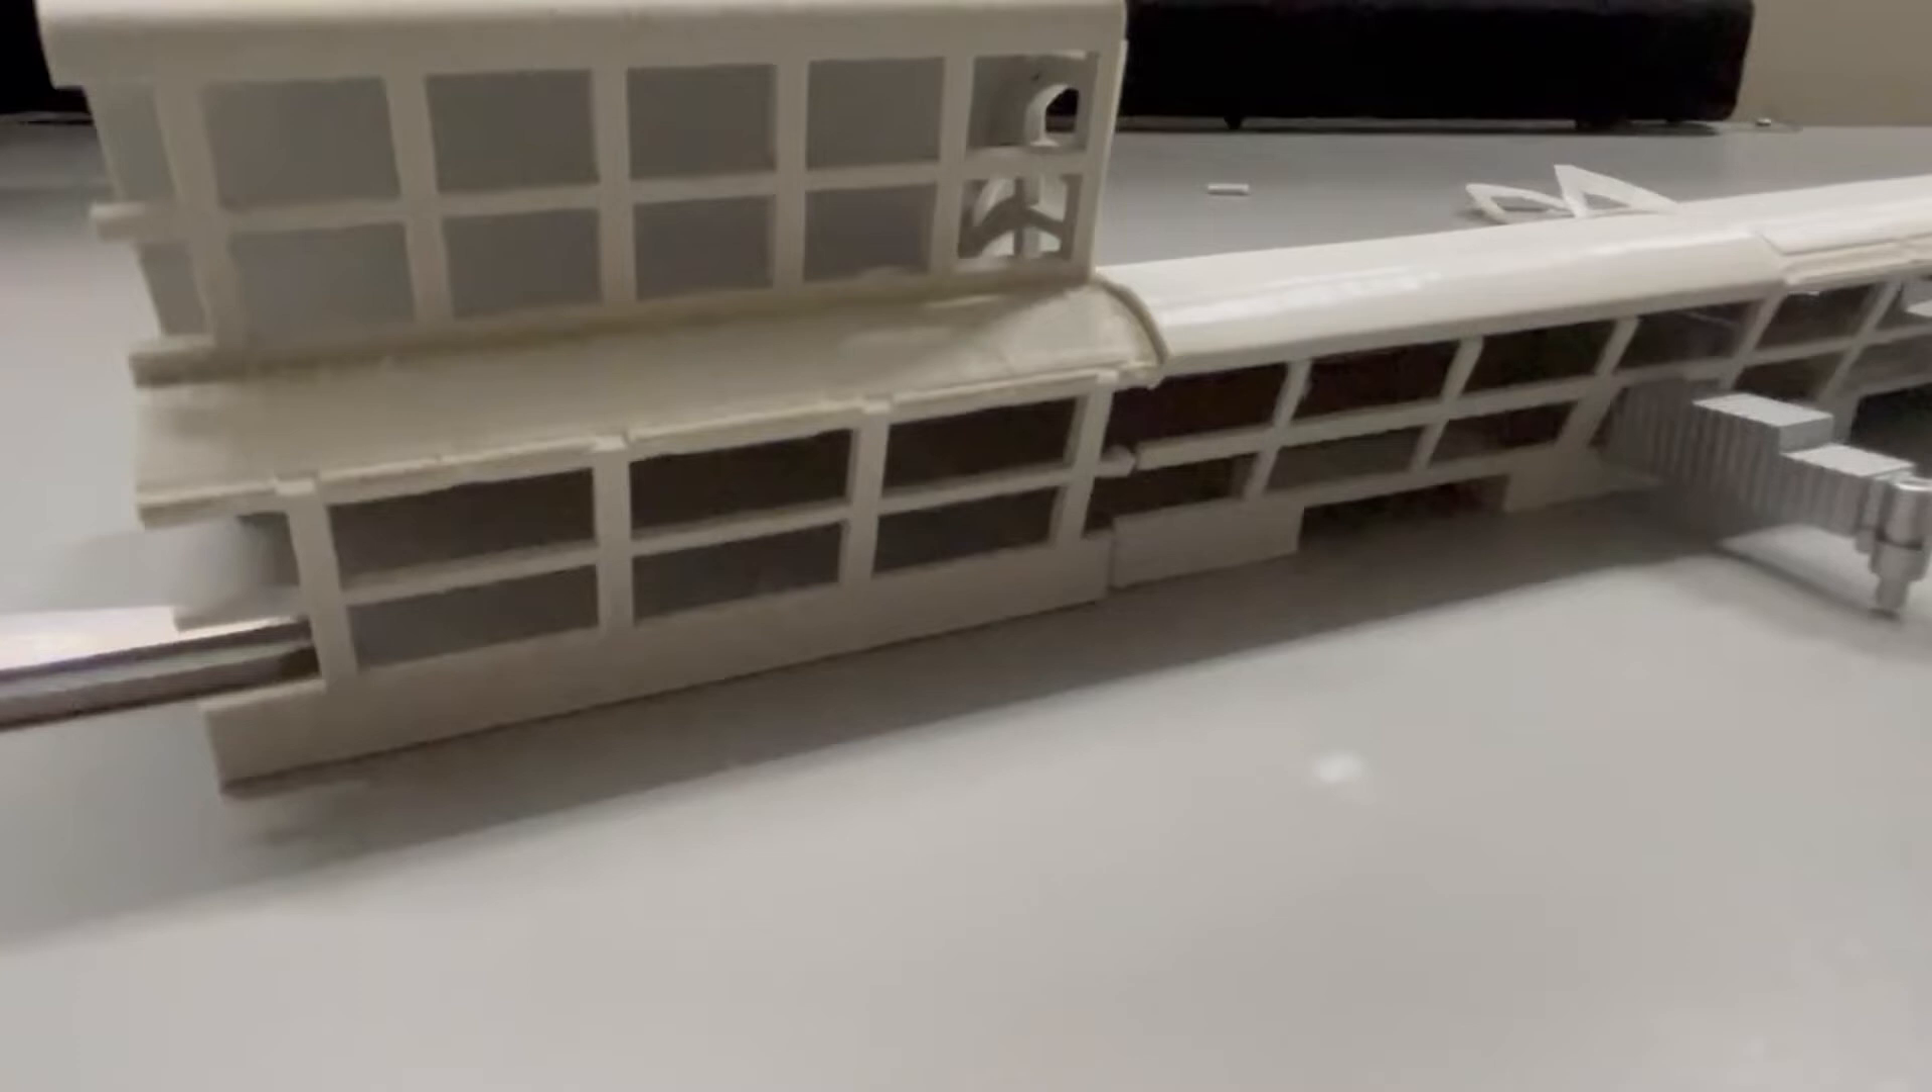Well there are still open windows but for the rest the terminal looks already quite finished.